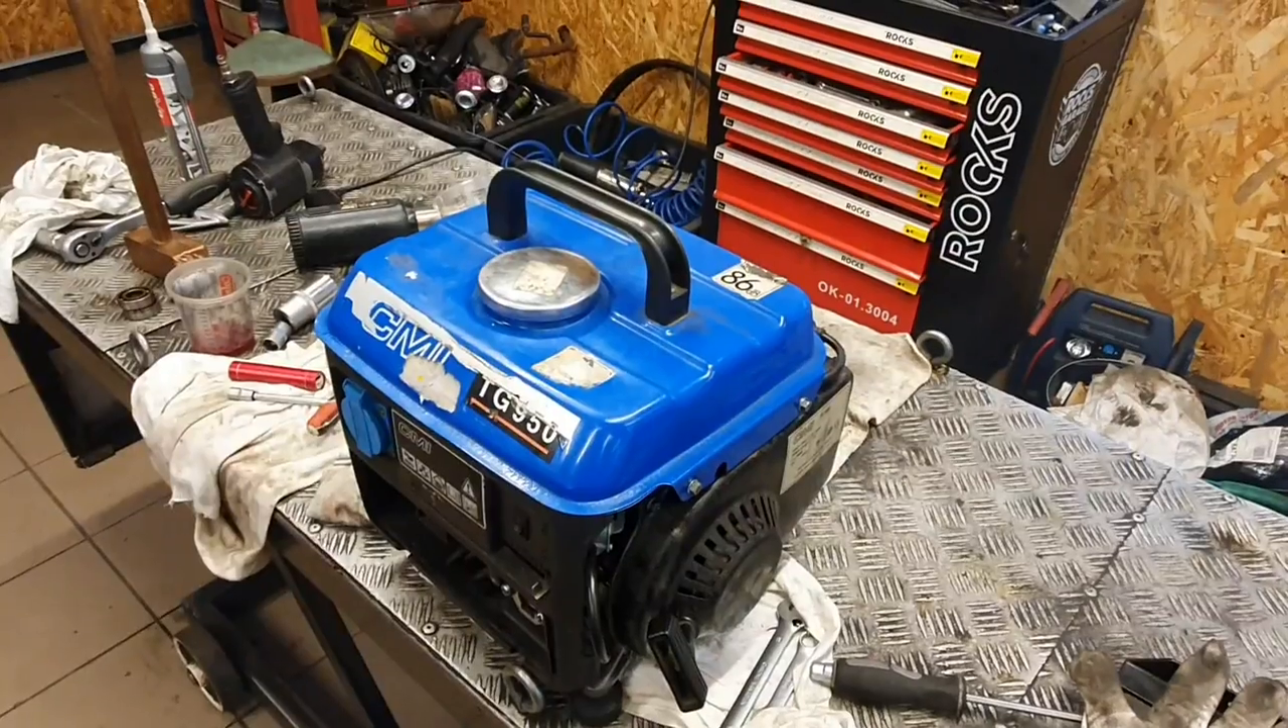Jak widzicie agregat mamy cały poskładany.